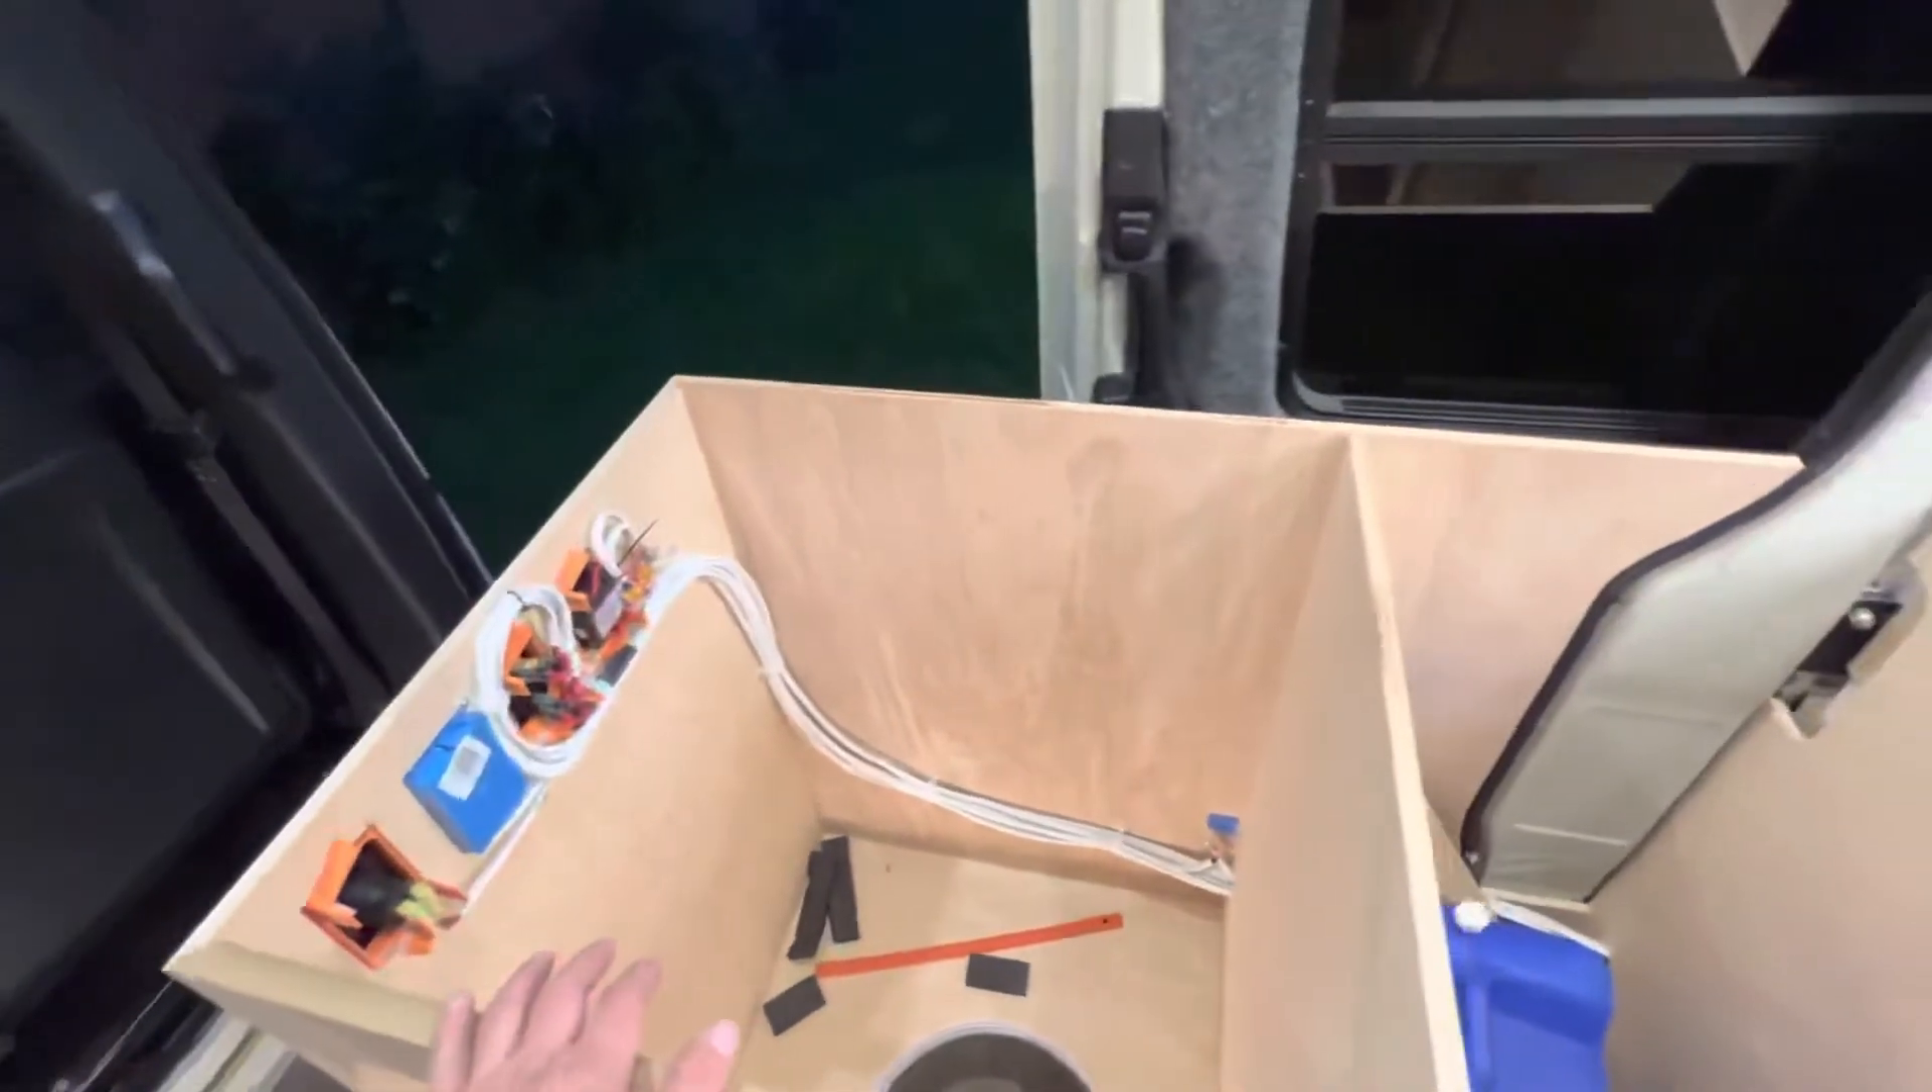Obviously there's no counter or anything here yet but all the wiring runs through and up.